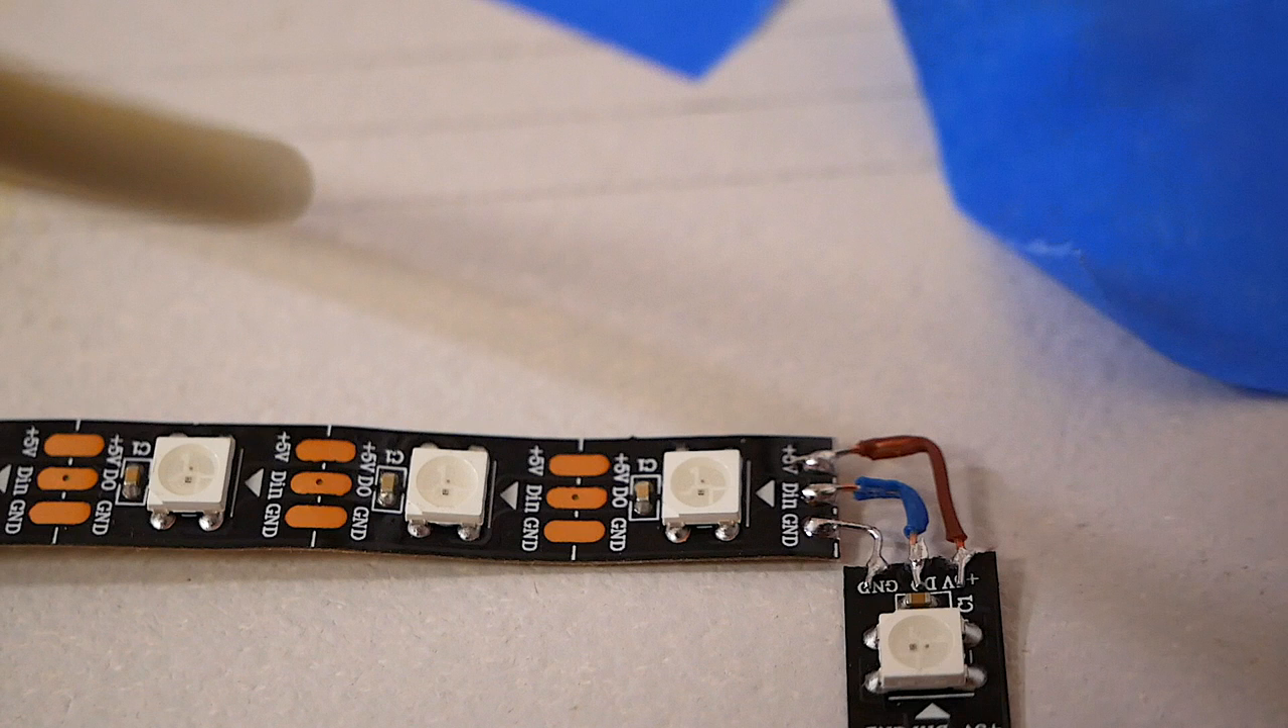This is a close-up of the corners where I manually soldered wire segments in. They don't look too pretty, but they do work and they are functional.